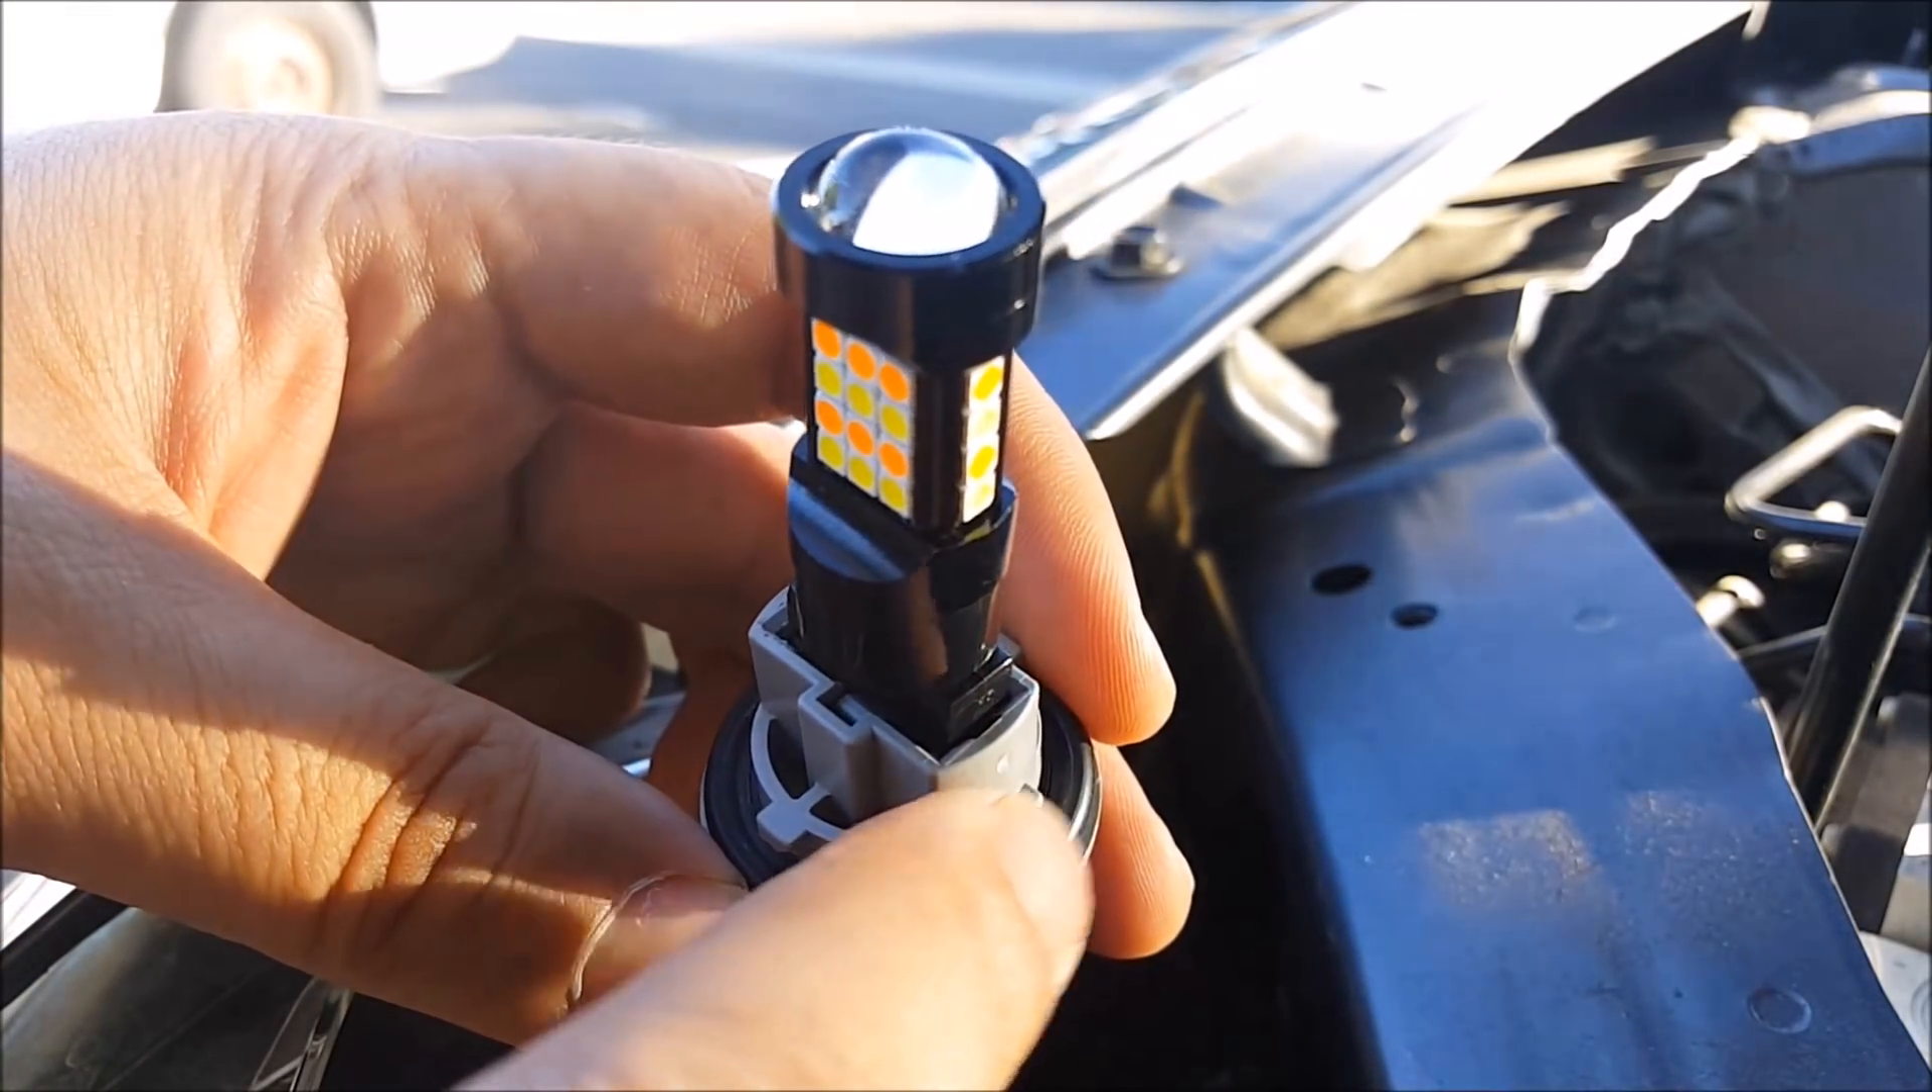Alright, so here is the LED bulb installed on my front turn signal wire harness.